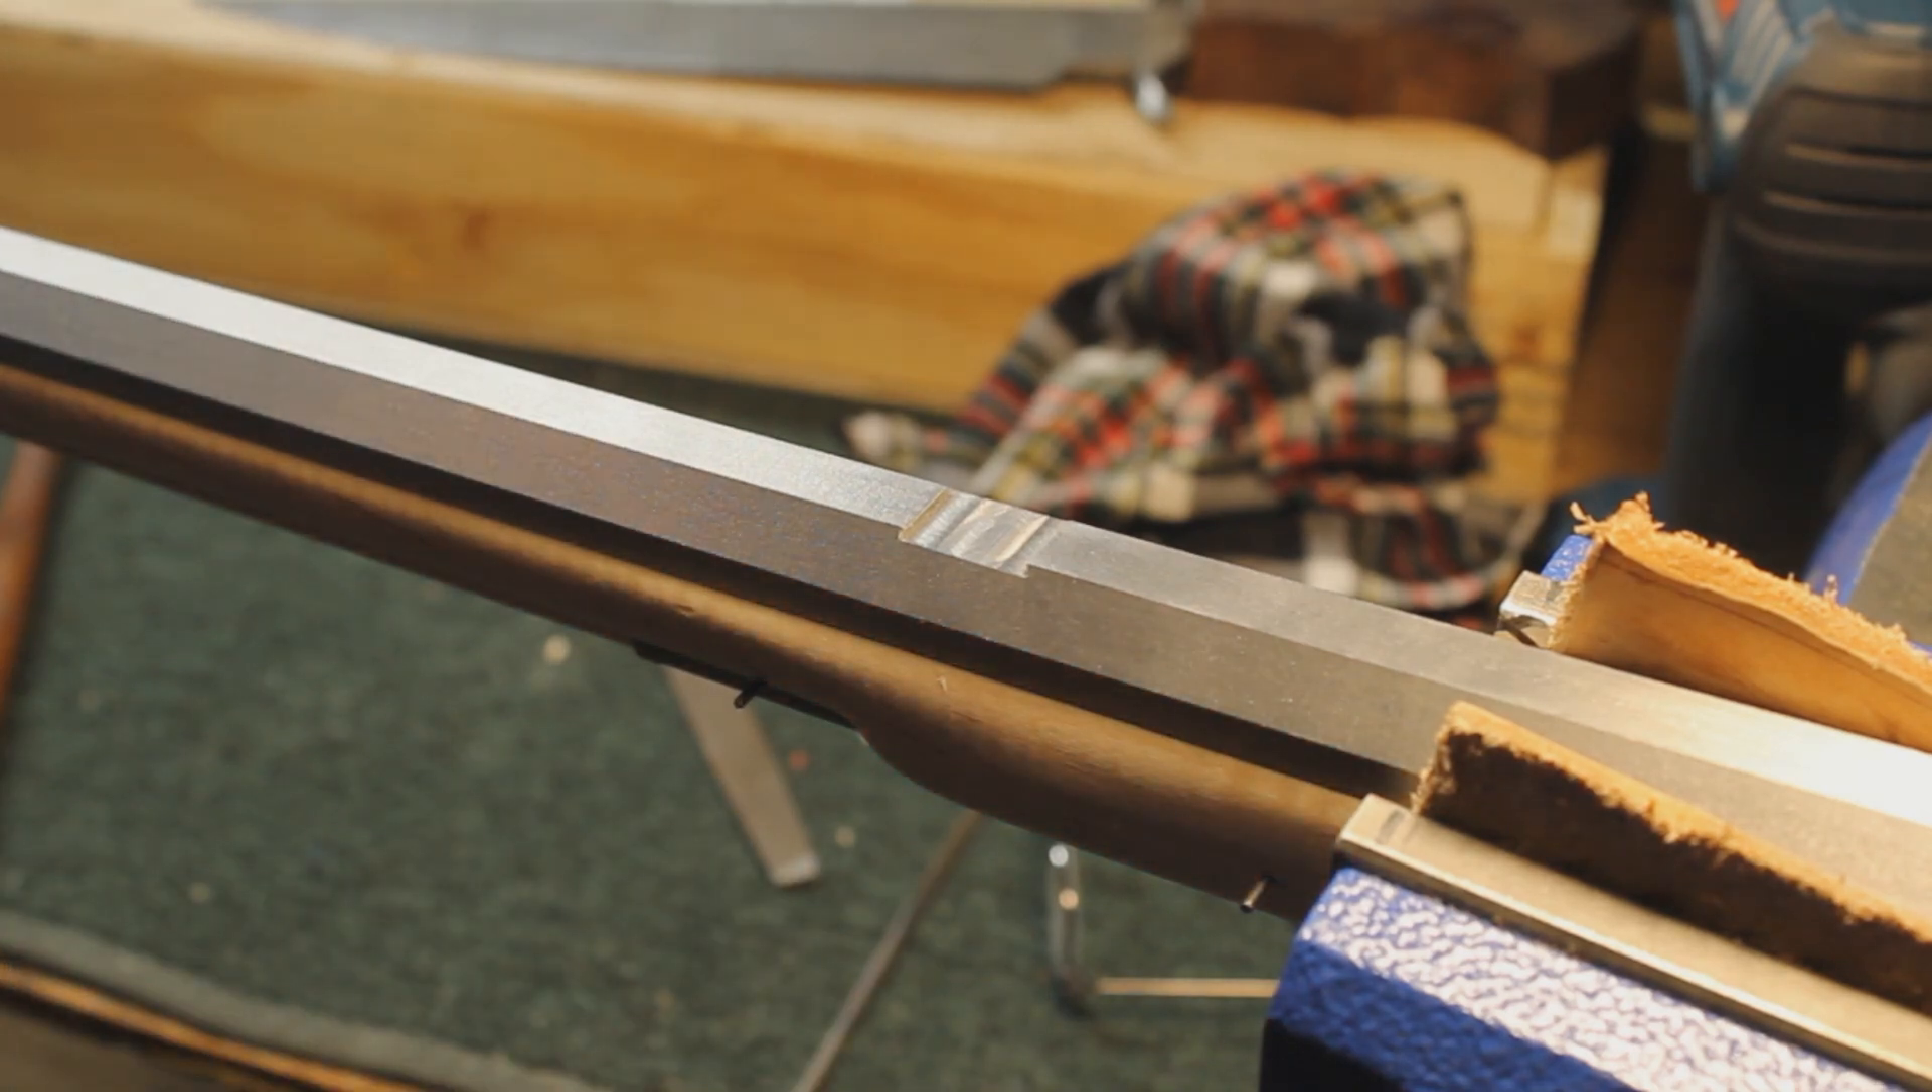It's been a couple of weeks since I've gotten to work on my Kibler rifle kit here and really I have nothing left to do for mechanical assembly other than to put the sights in.